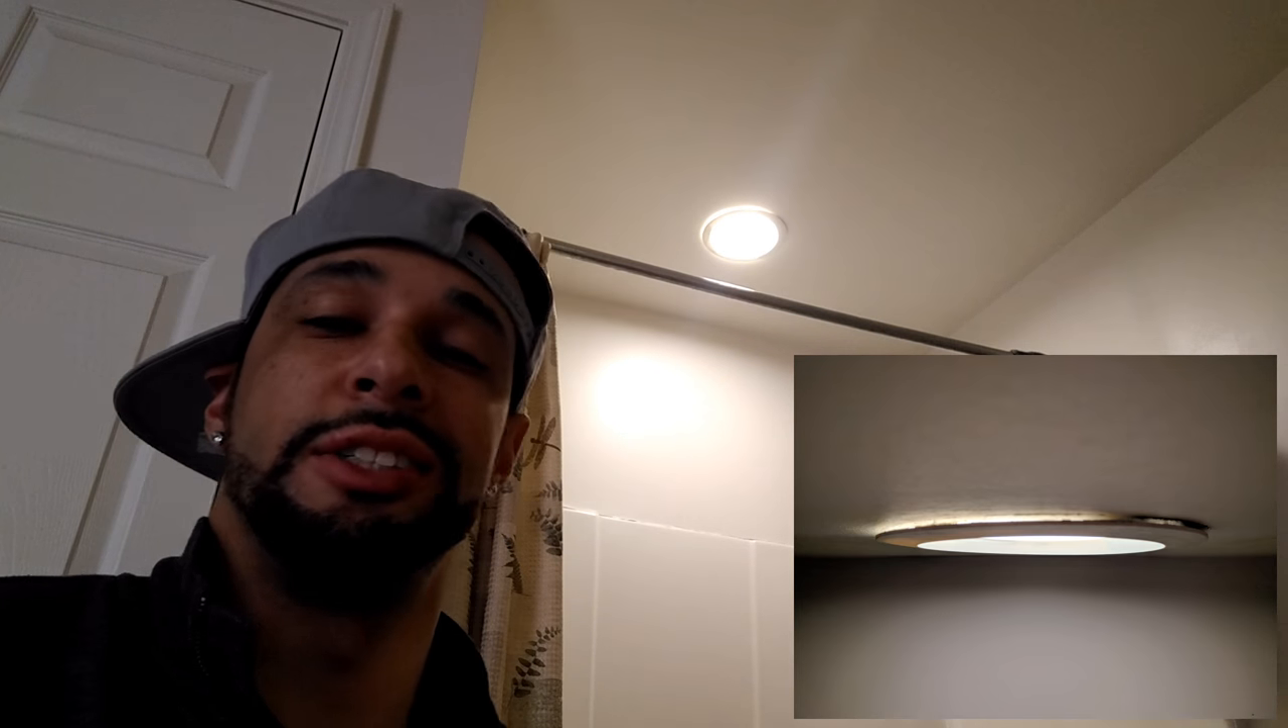If you look at the rim you can actually see some of the light showing through on the side it's just a little bit.